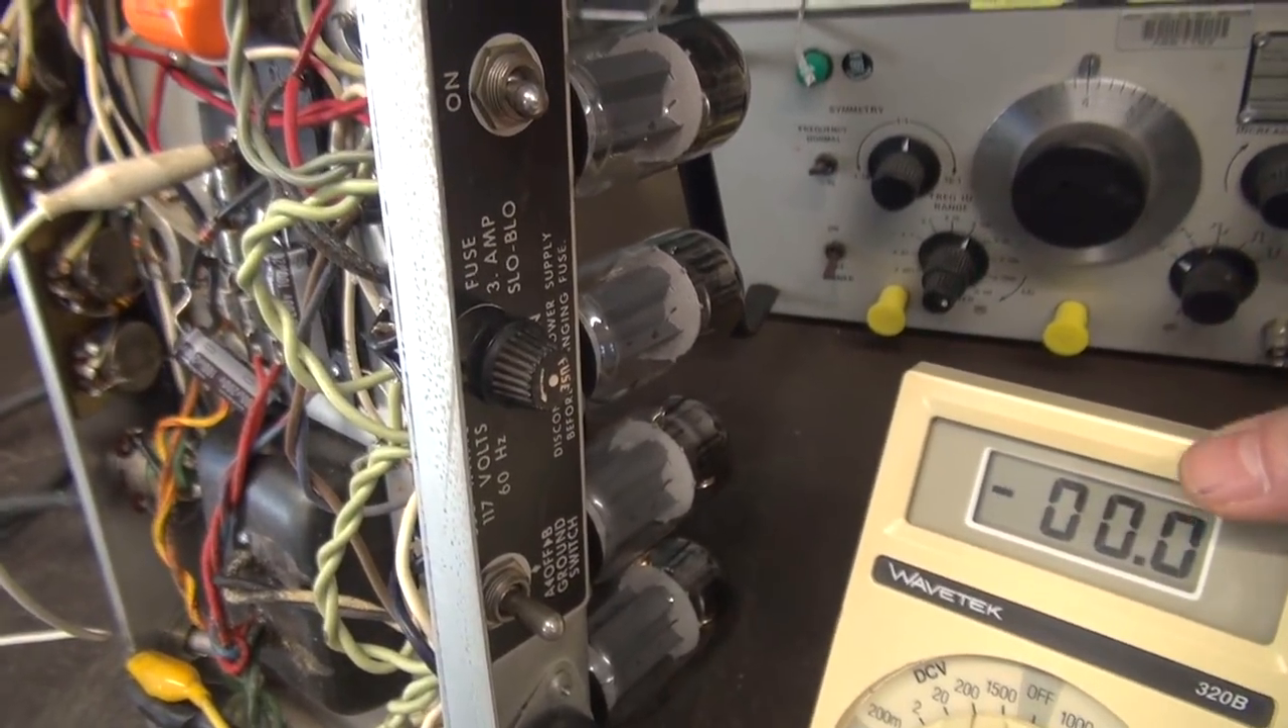So I've got four output tubes installed, all right?